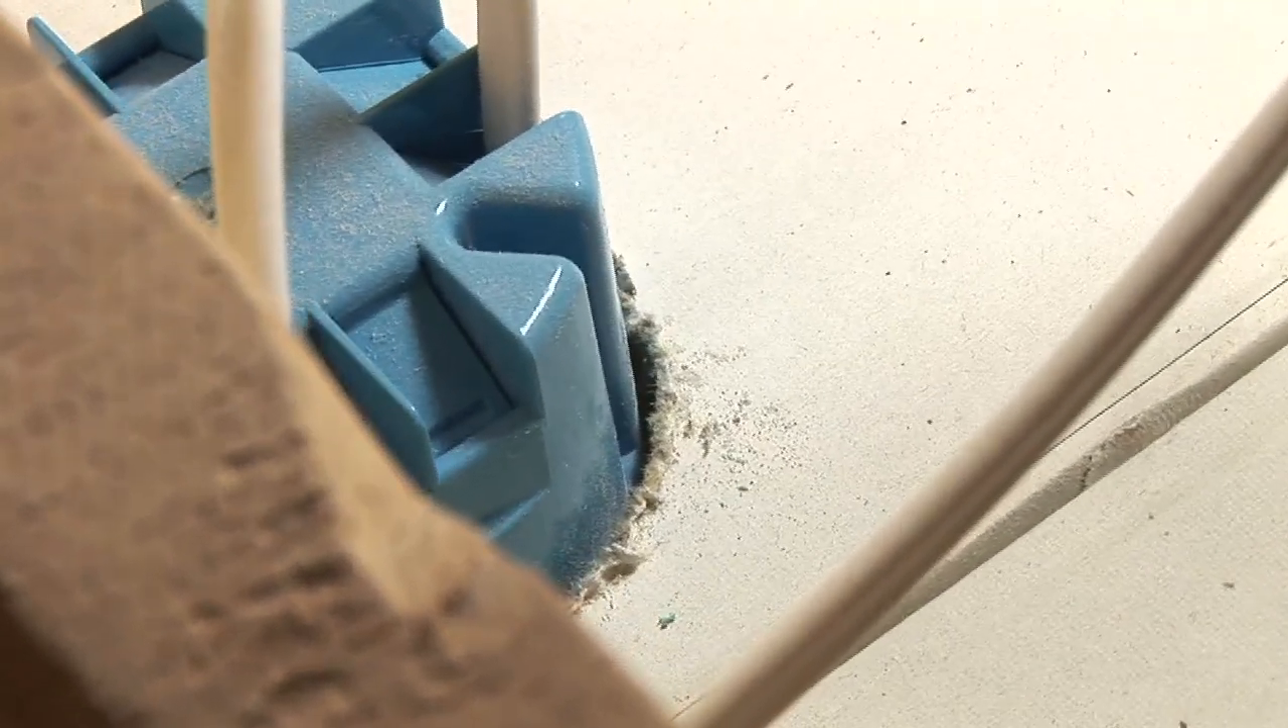So we look here around this electric box we see a gap that will also leak forever.